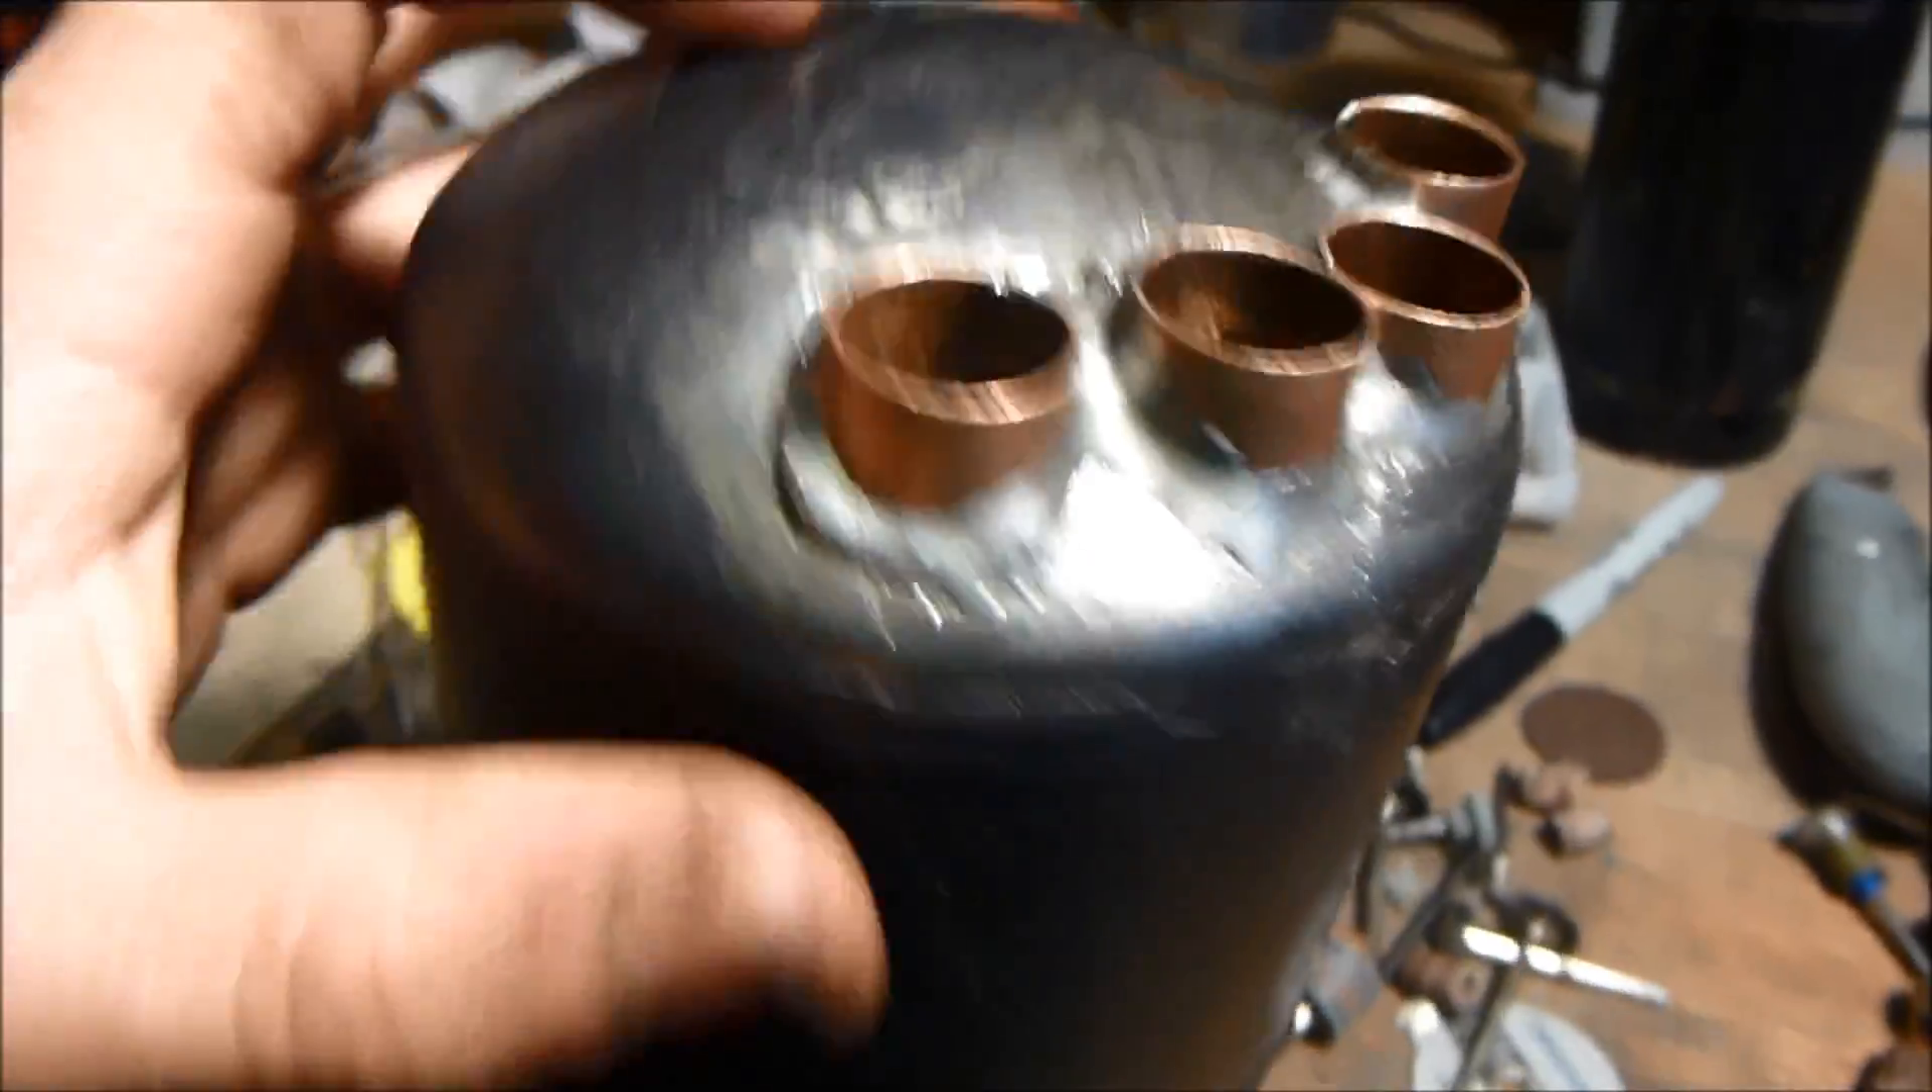I've got the boiler tubes all soldered on, or soldered in, rather.